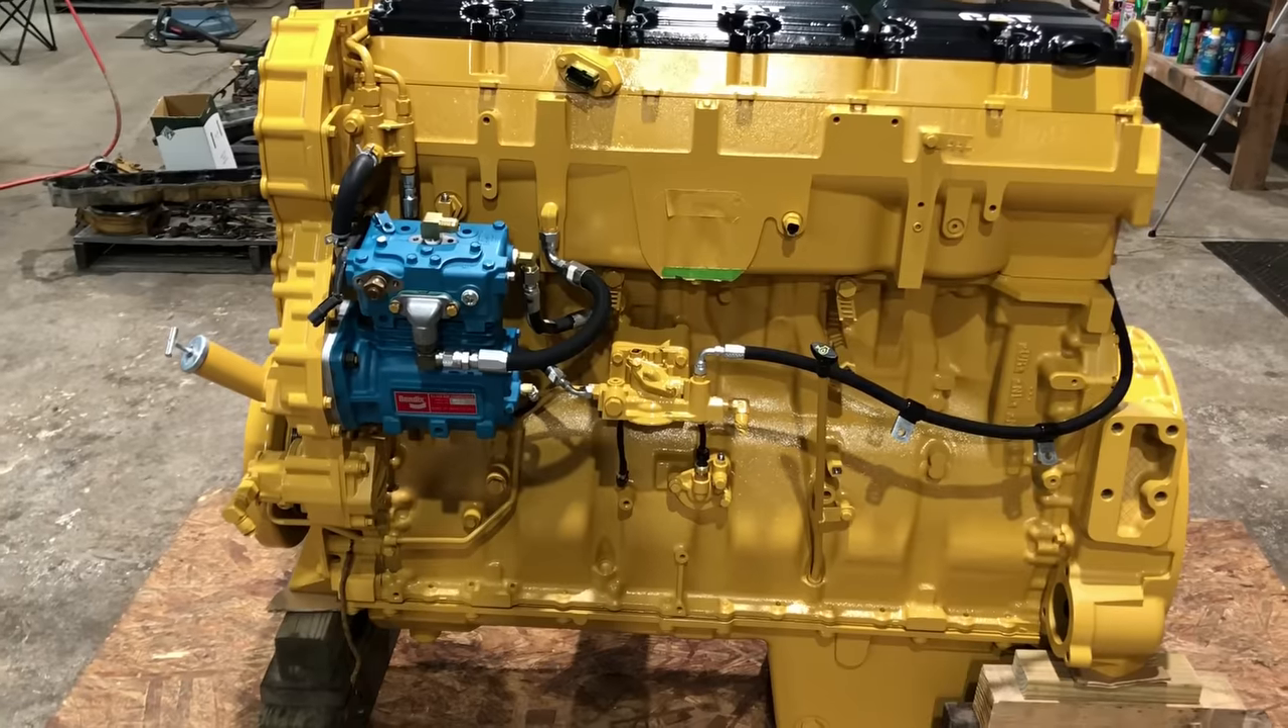I've got the air compressor already on all the lines that go to it.